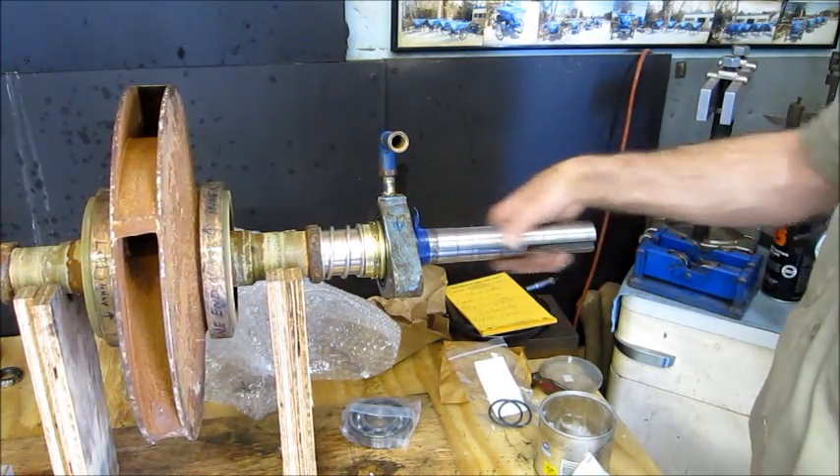We're all set on this side here except for the bearing.